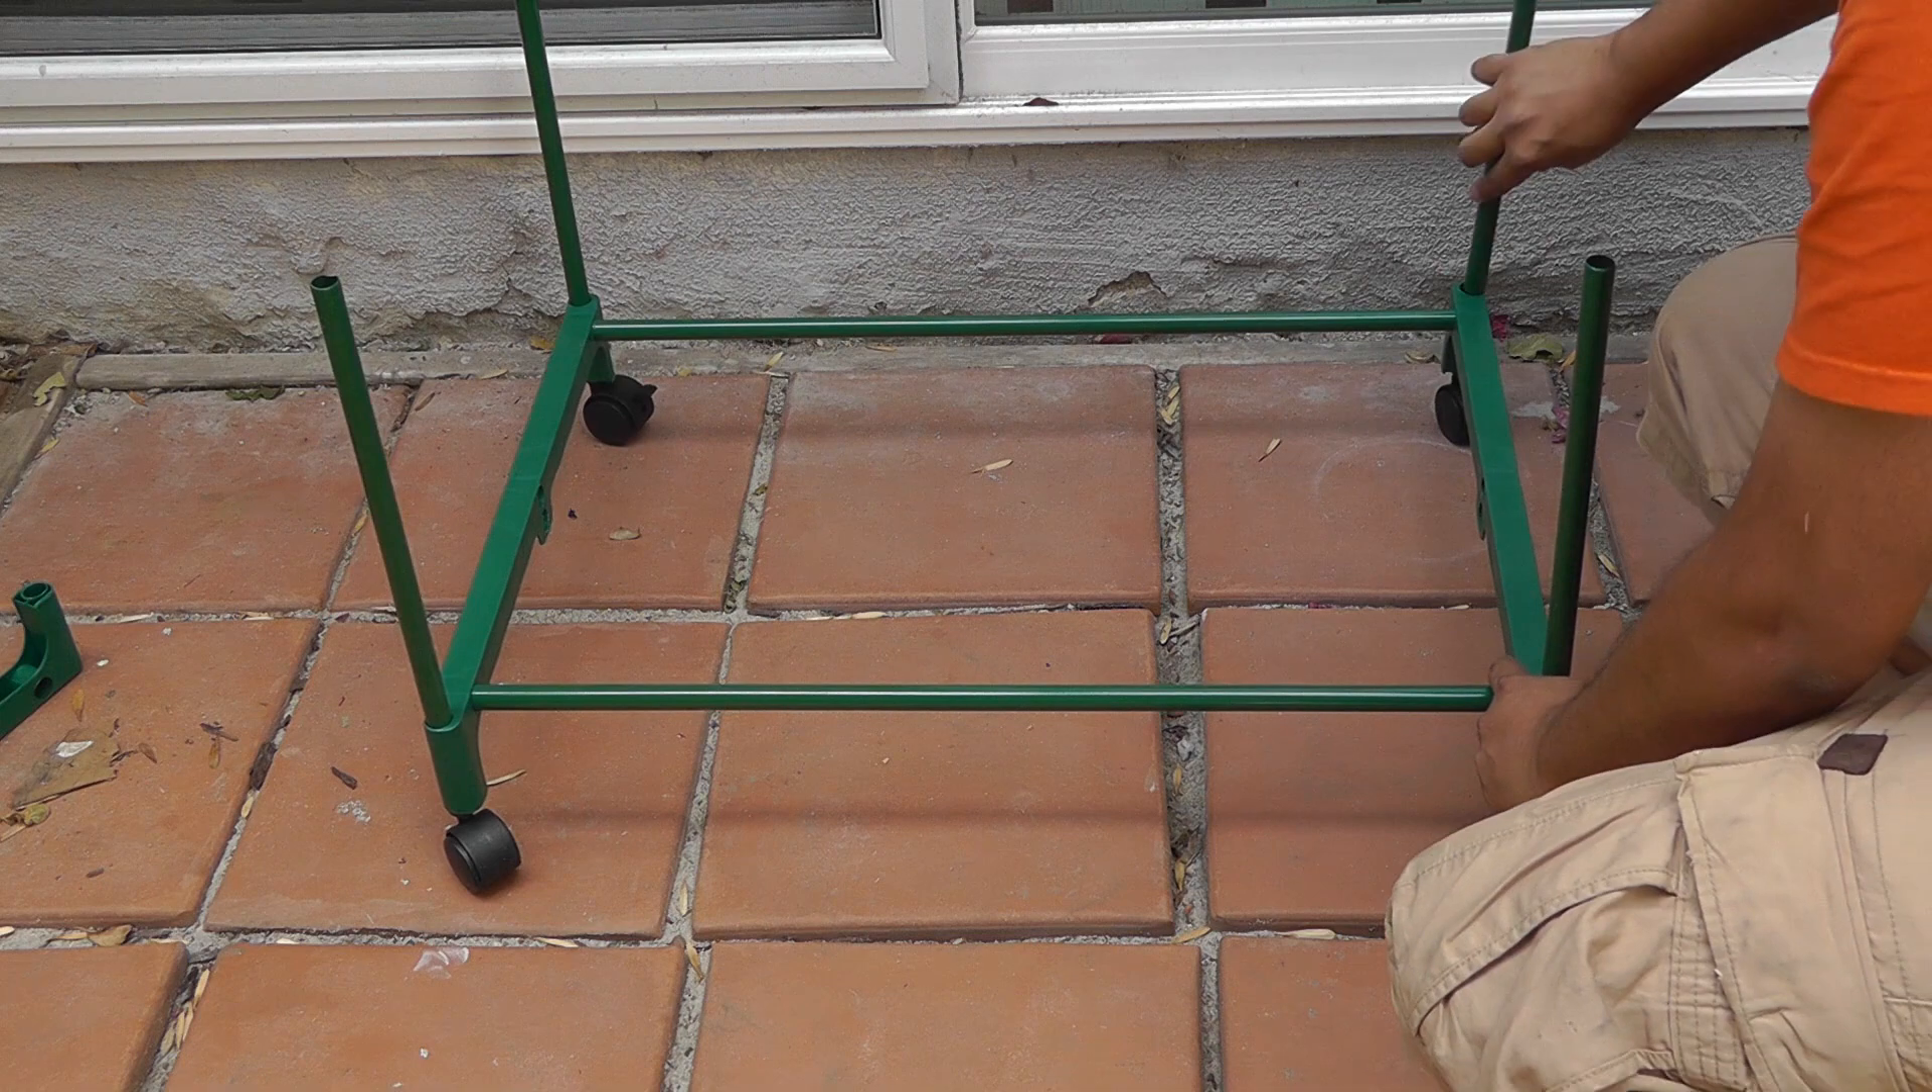And now your first tier is done.